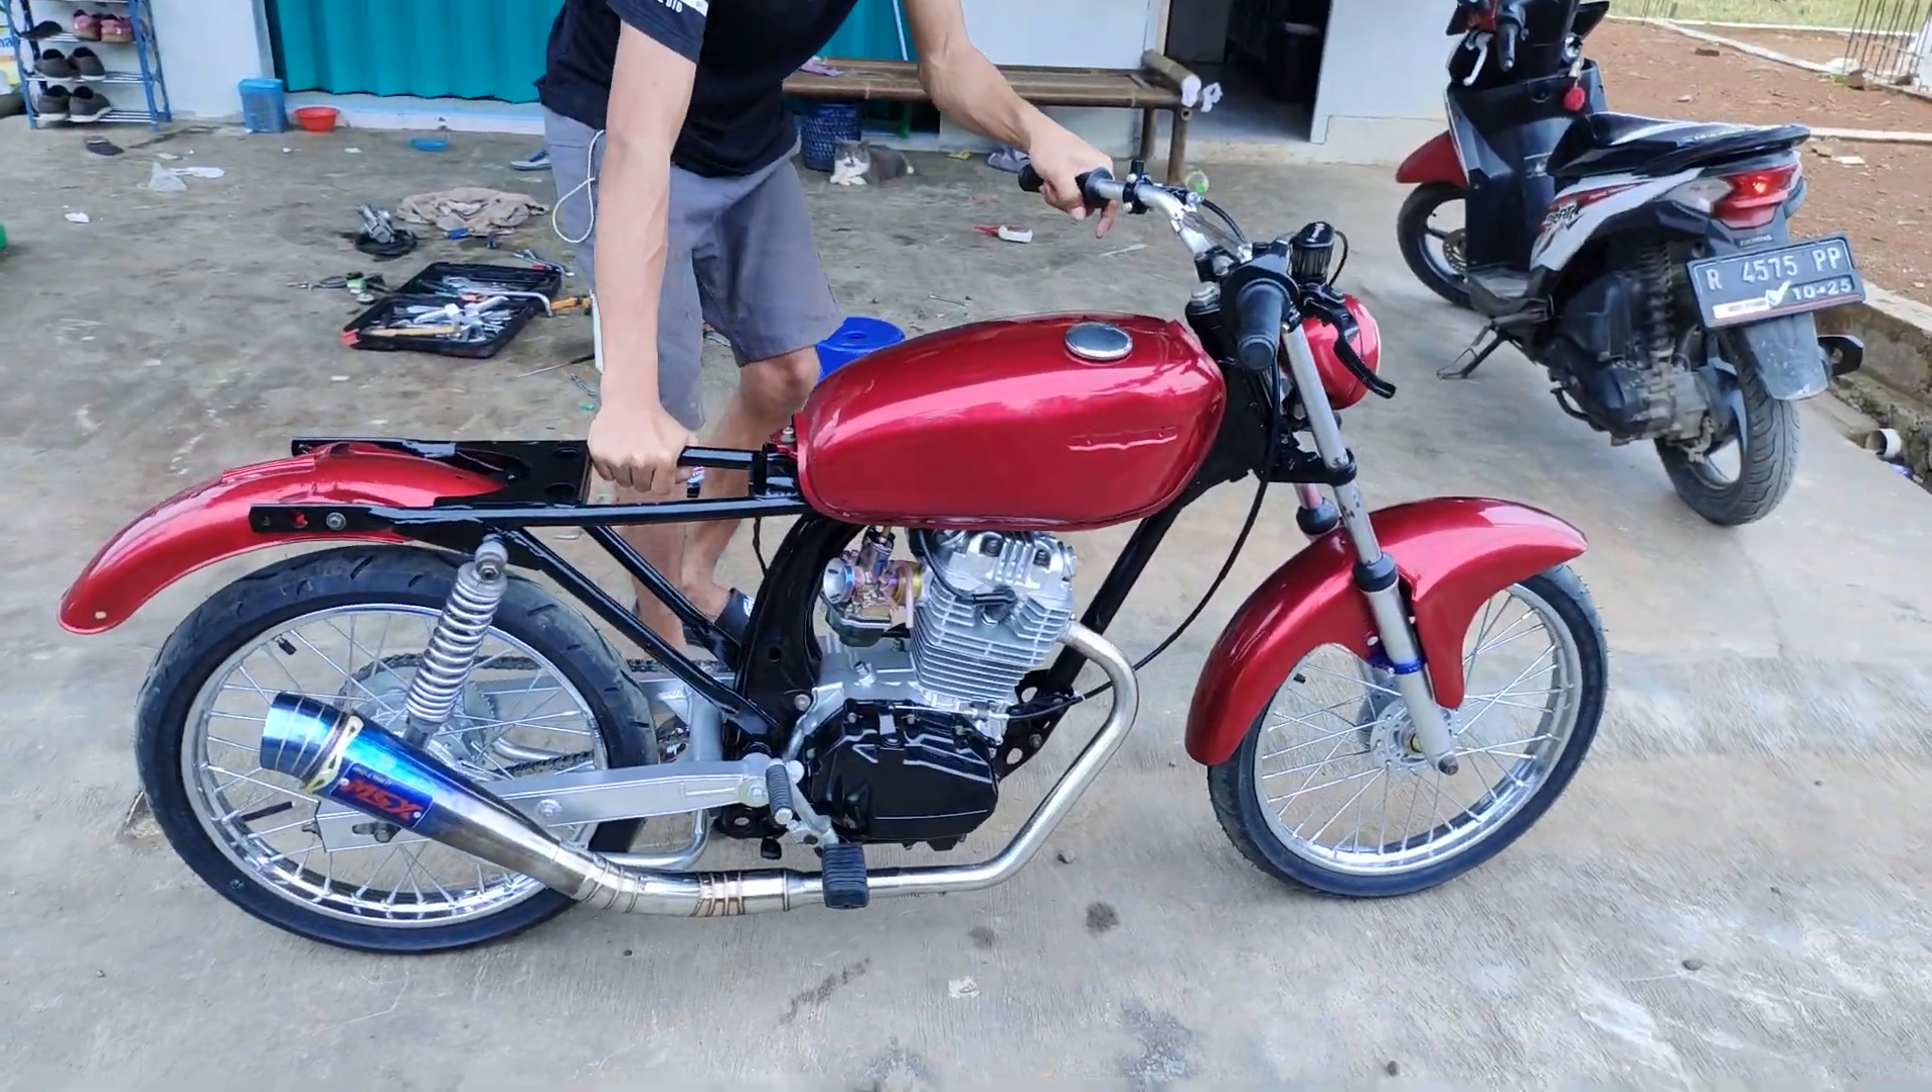Ya joknya nih yang belum jadi cuy.